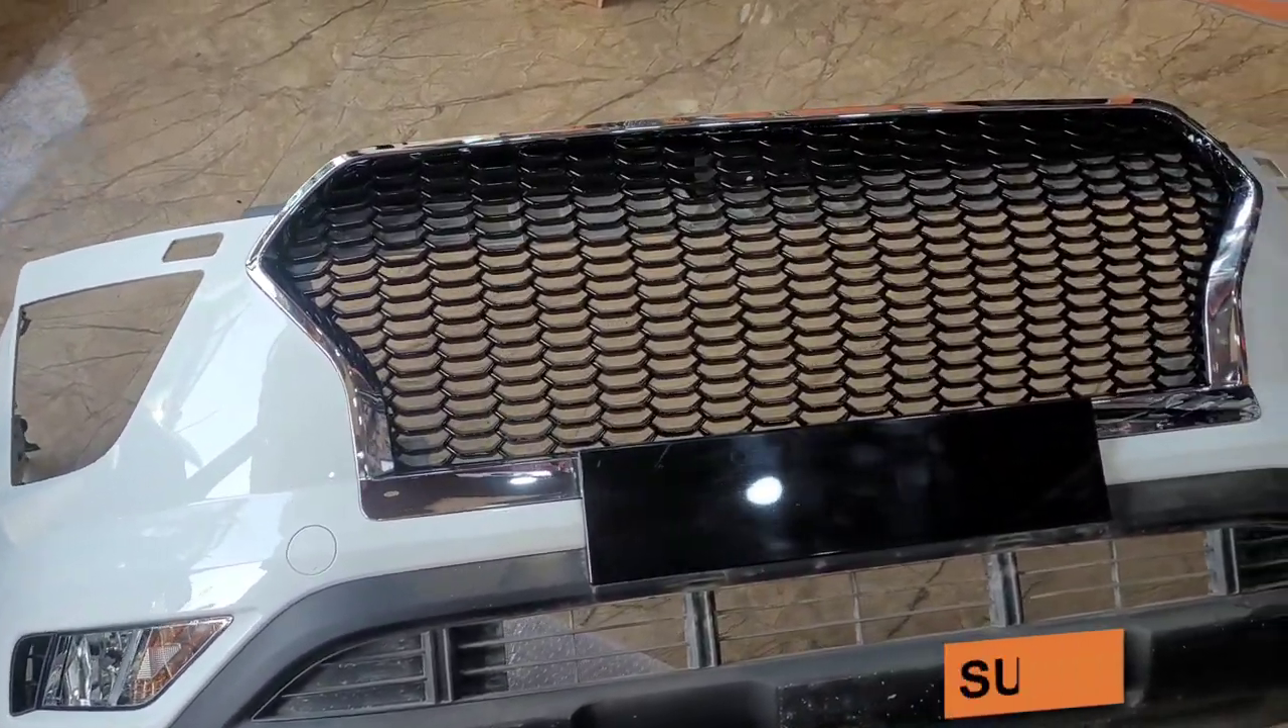आप देख सकते हैं ग्रिल भी हो गई है।